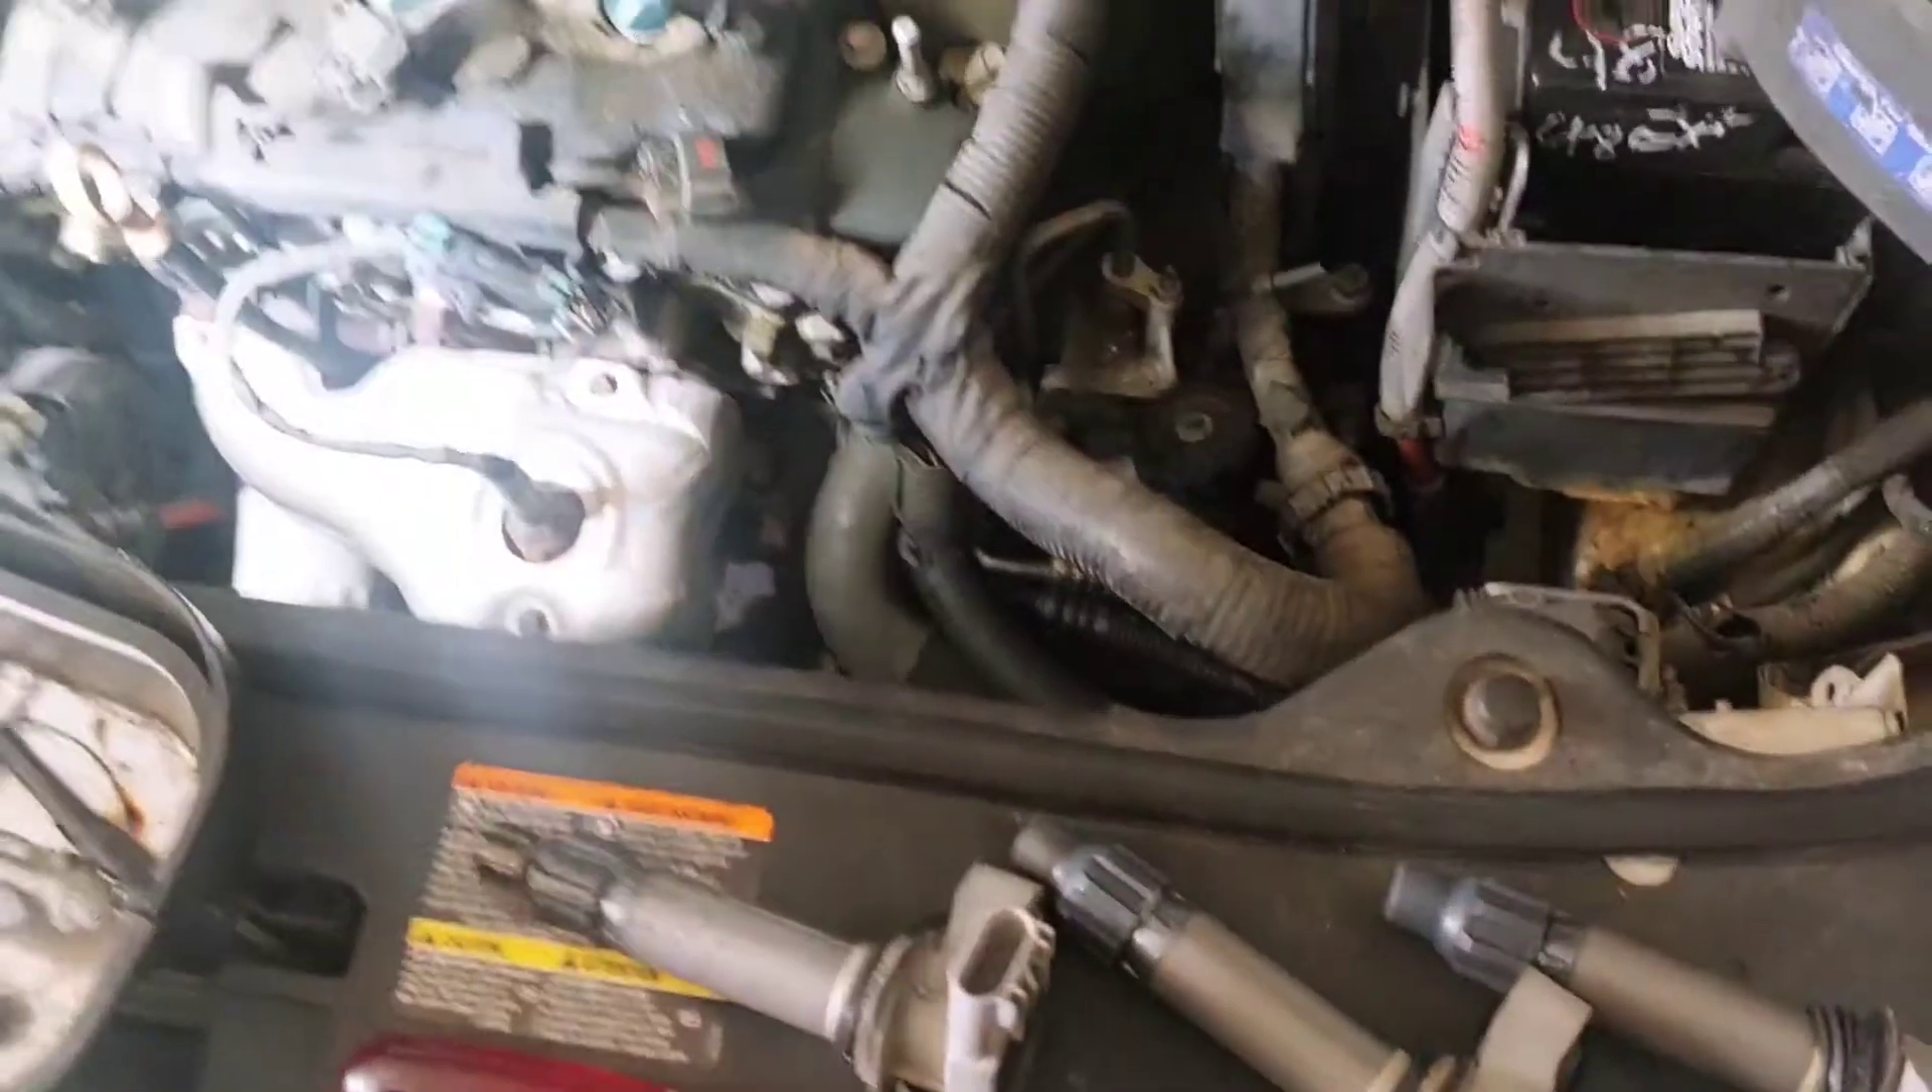Anyway, I got the coil packs out.